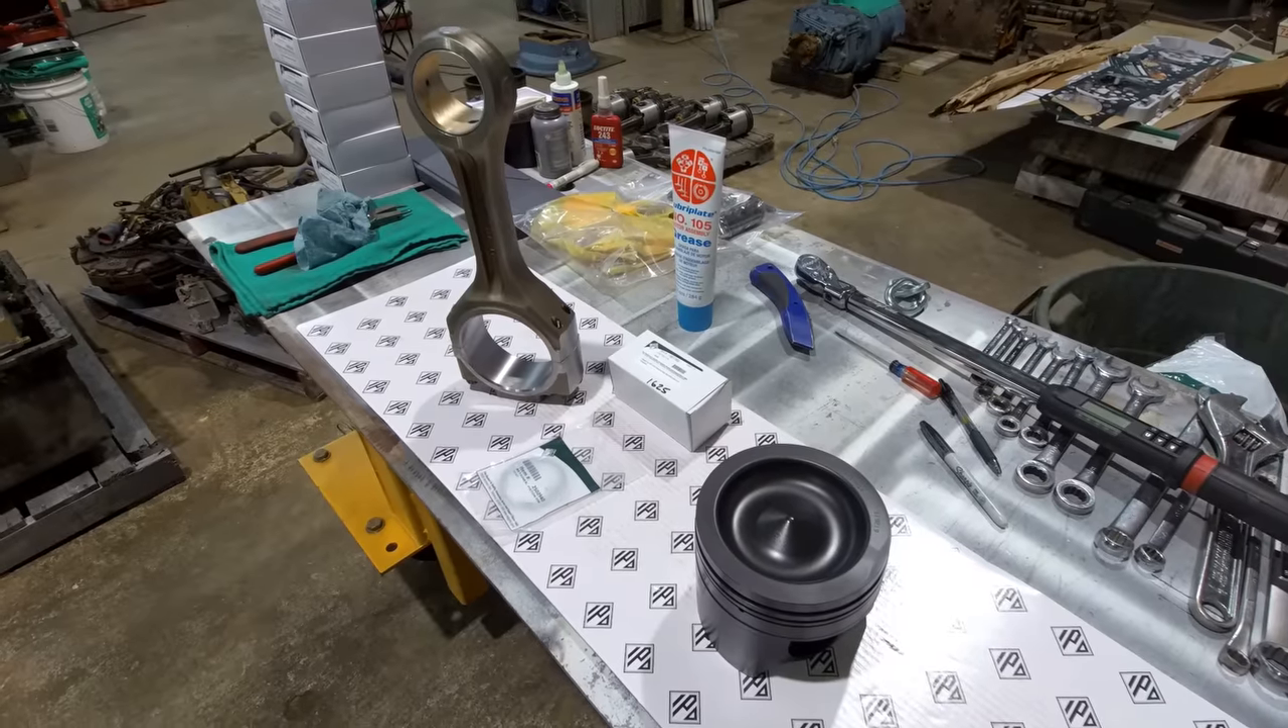So, I'm going to start putting rod piston assemblies together now. I'm getting ready to put the last rod and piston together.